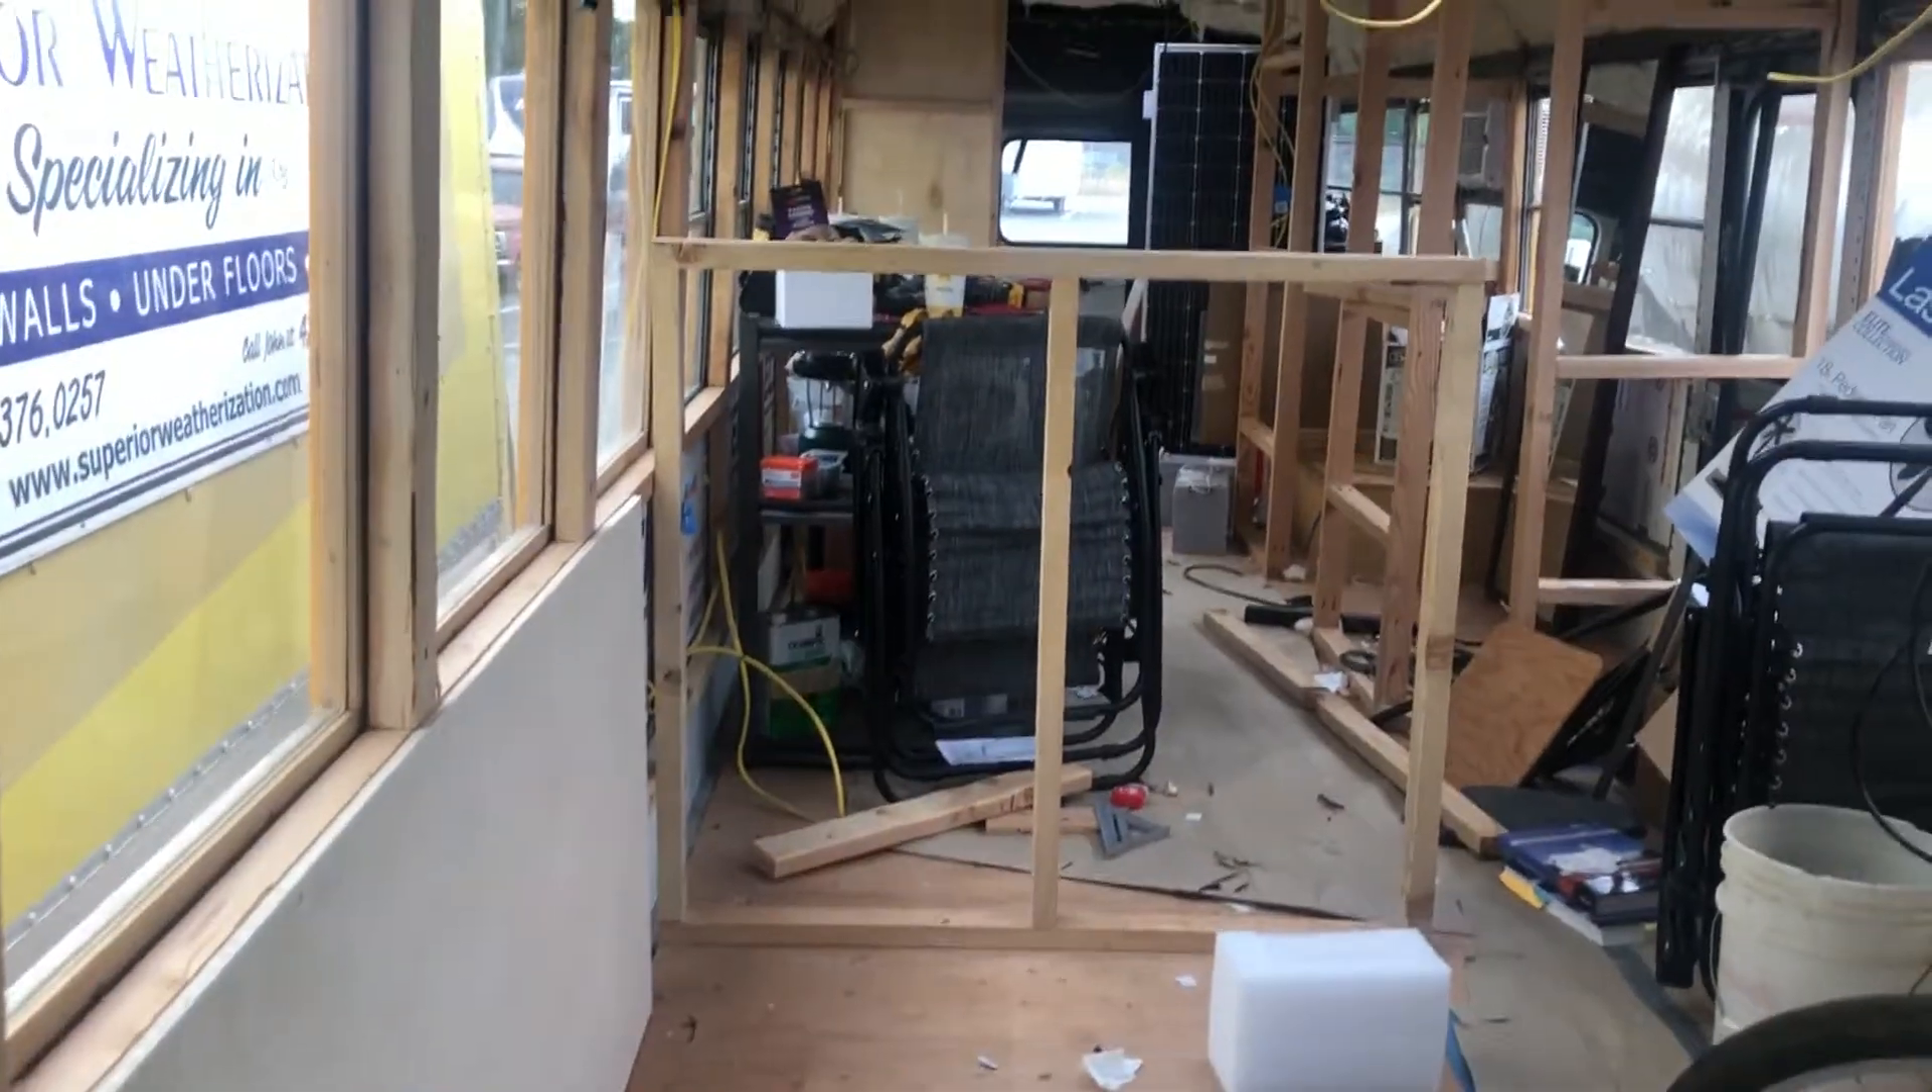Today we put up this divider wall that is going to divide our living room or our couch from the kitchen.